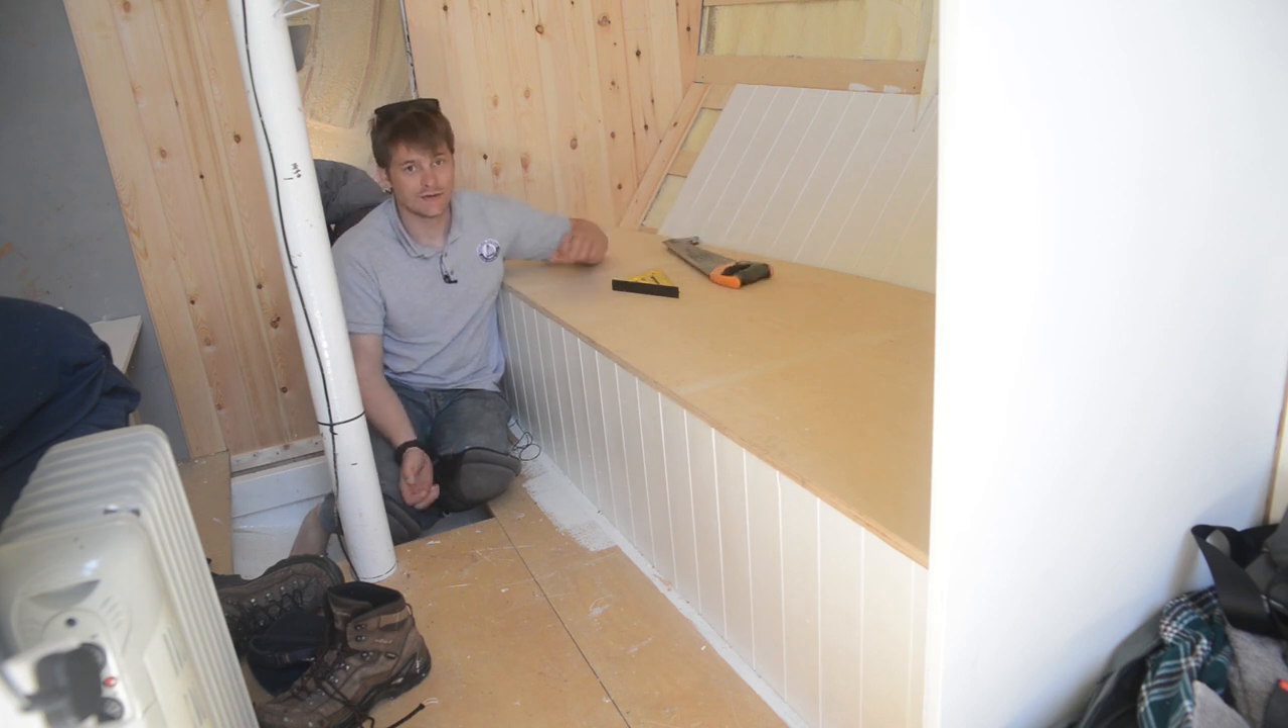So this bunk top is now in place. It actually slotted in absolutely perfectly first time.